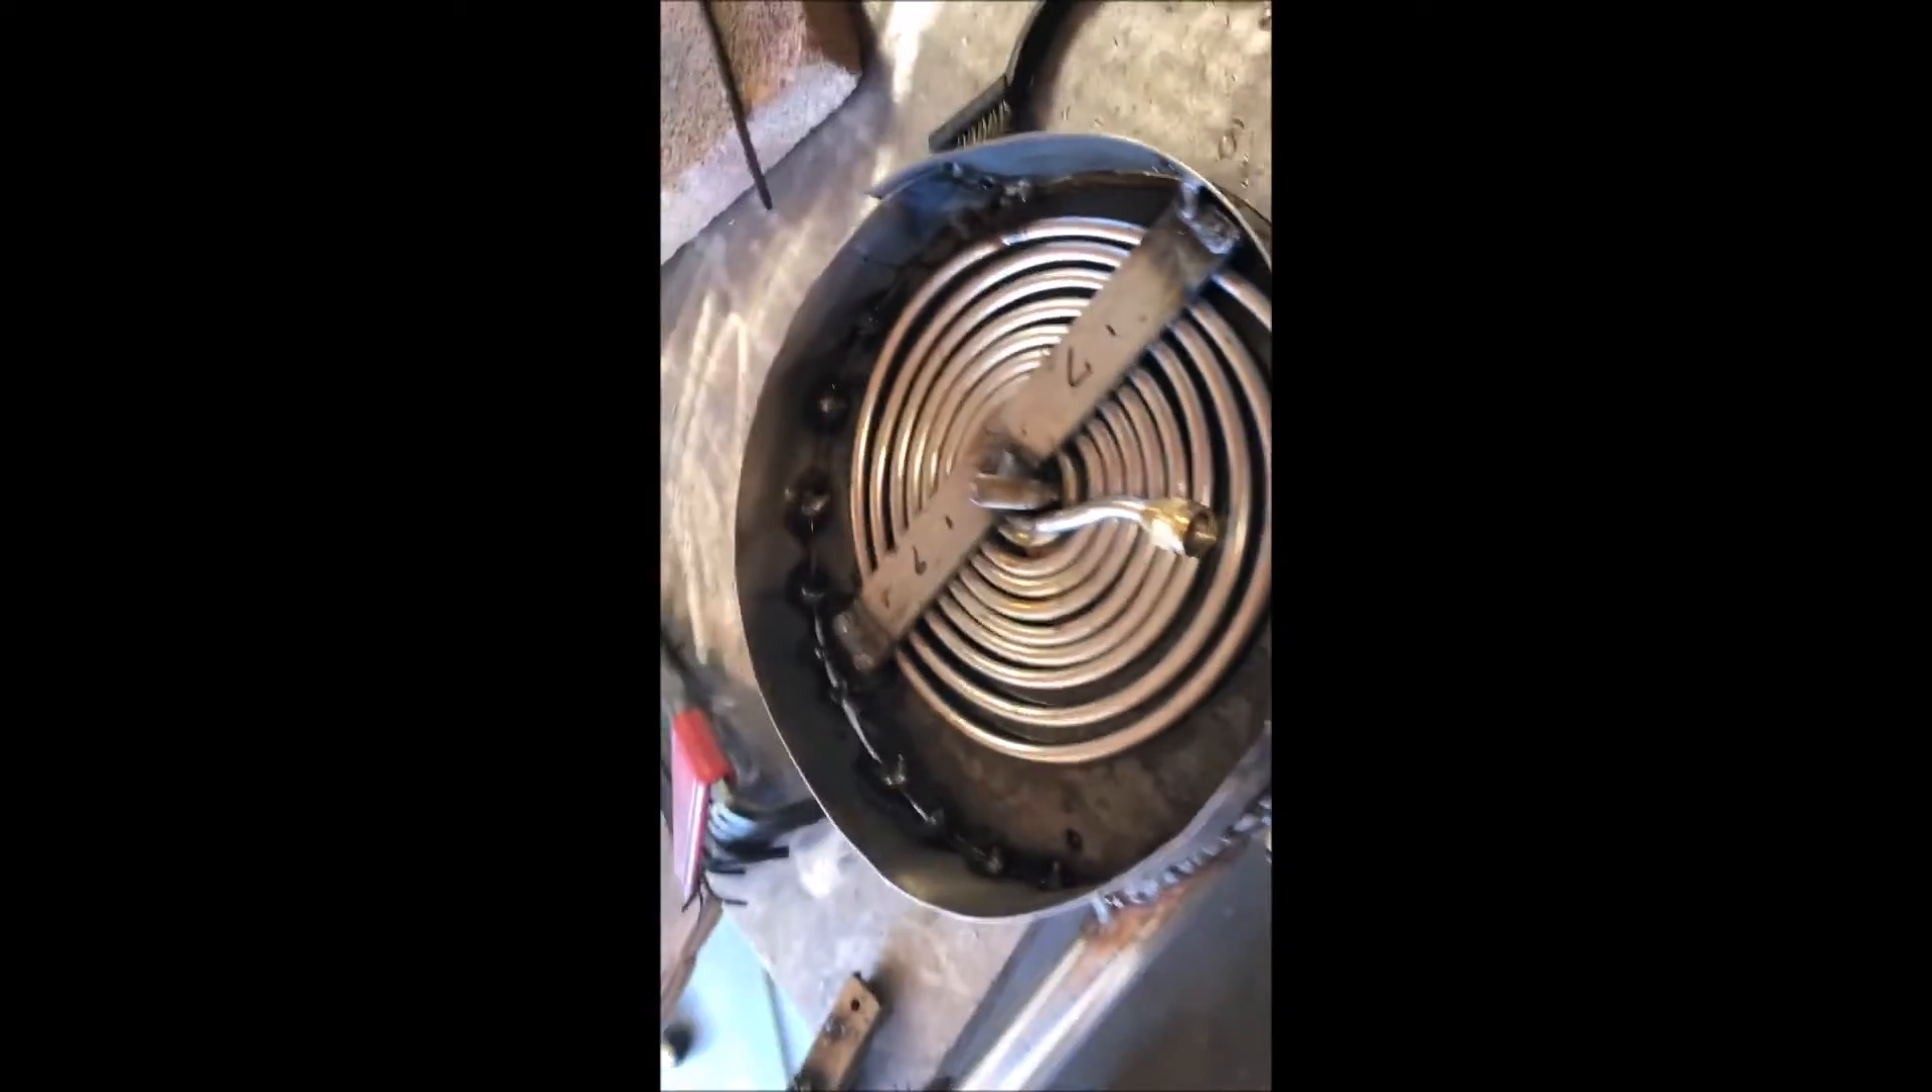All right so here's the preheat coil before i cover it all up.